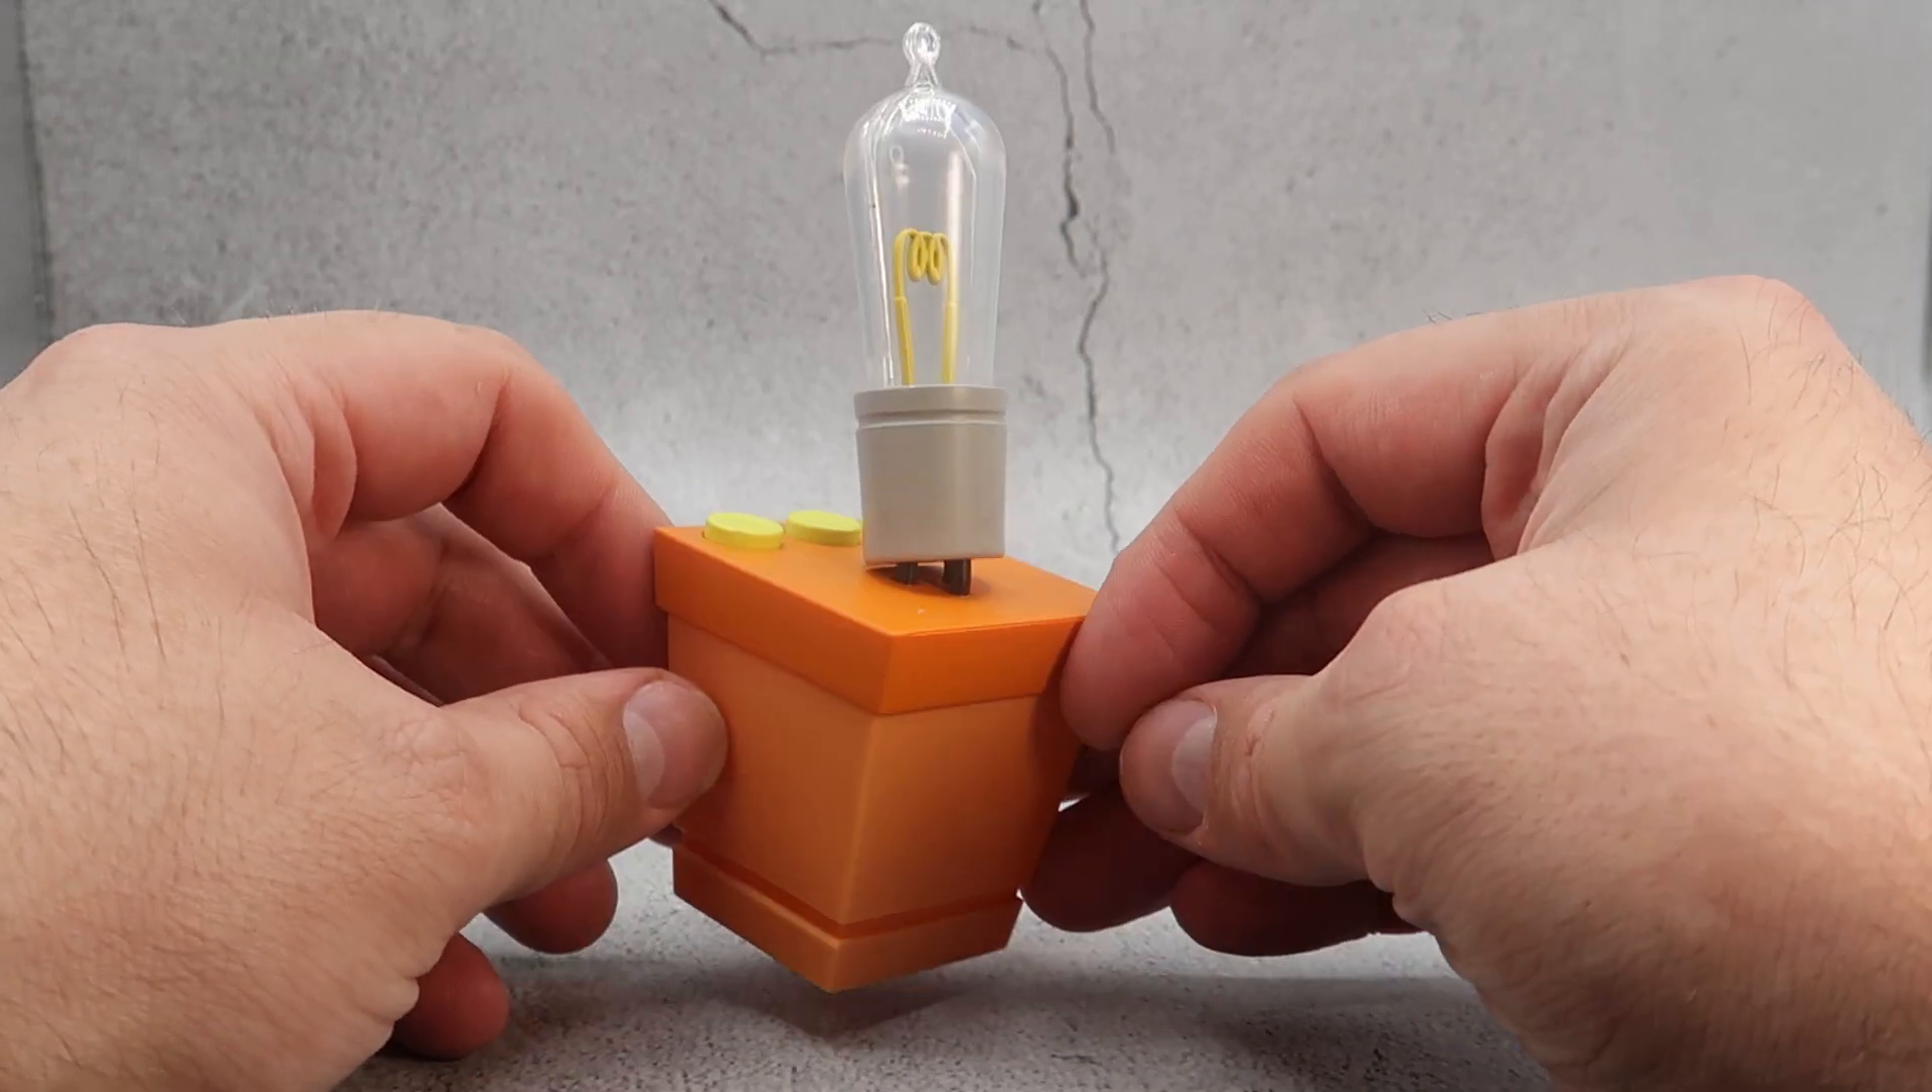It's not actually Plugged in all the way.